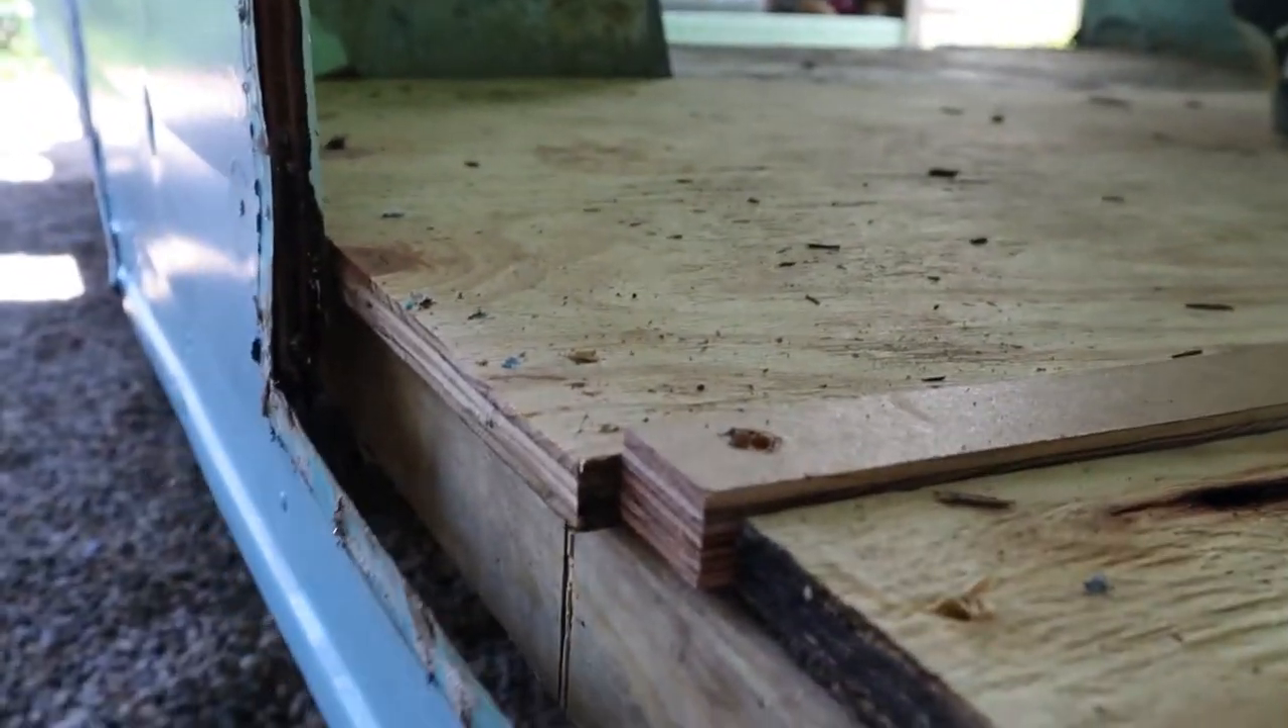We previously put in this flooring and it's not great. And so, uh, this part is sticking out a little too far.